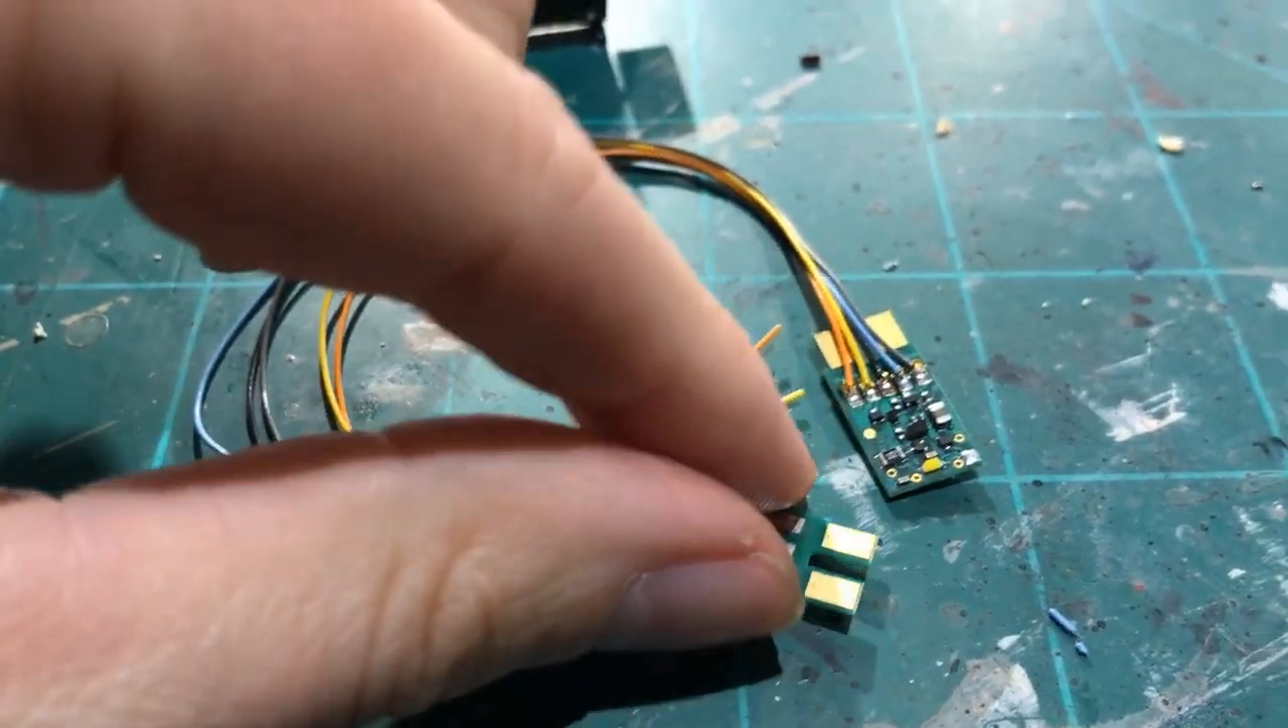Here's the wires one side has everything soldered to it one side is is free.